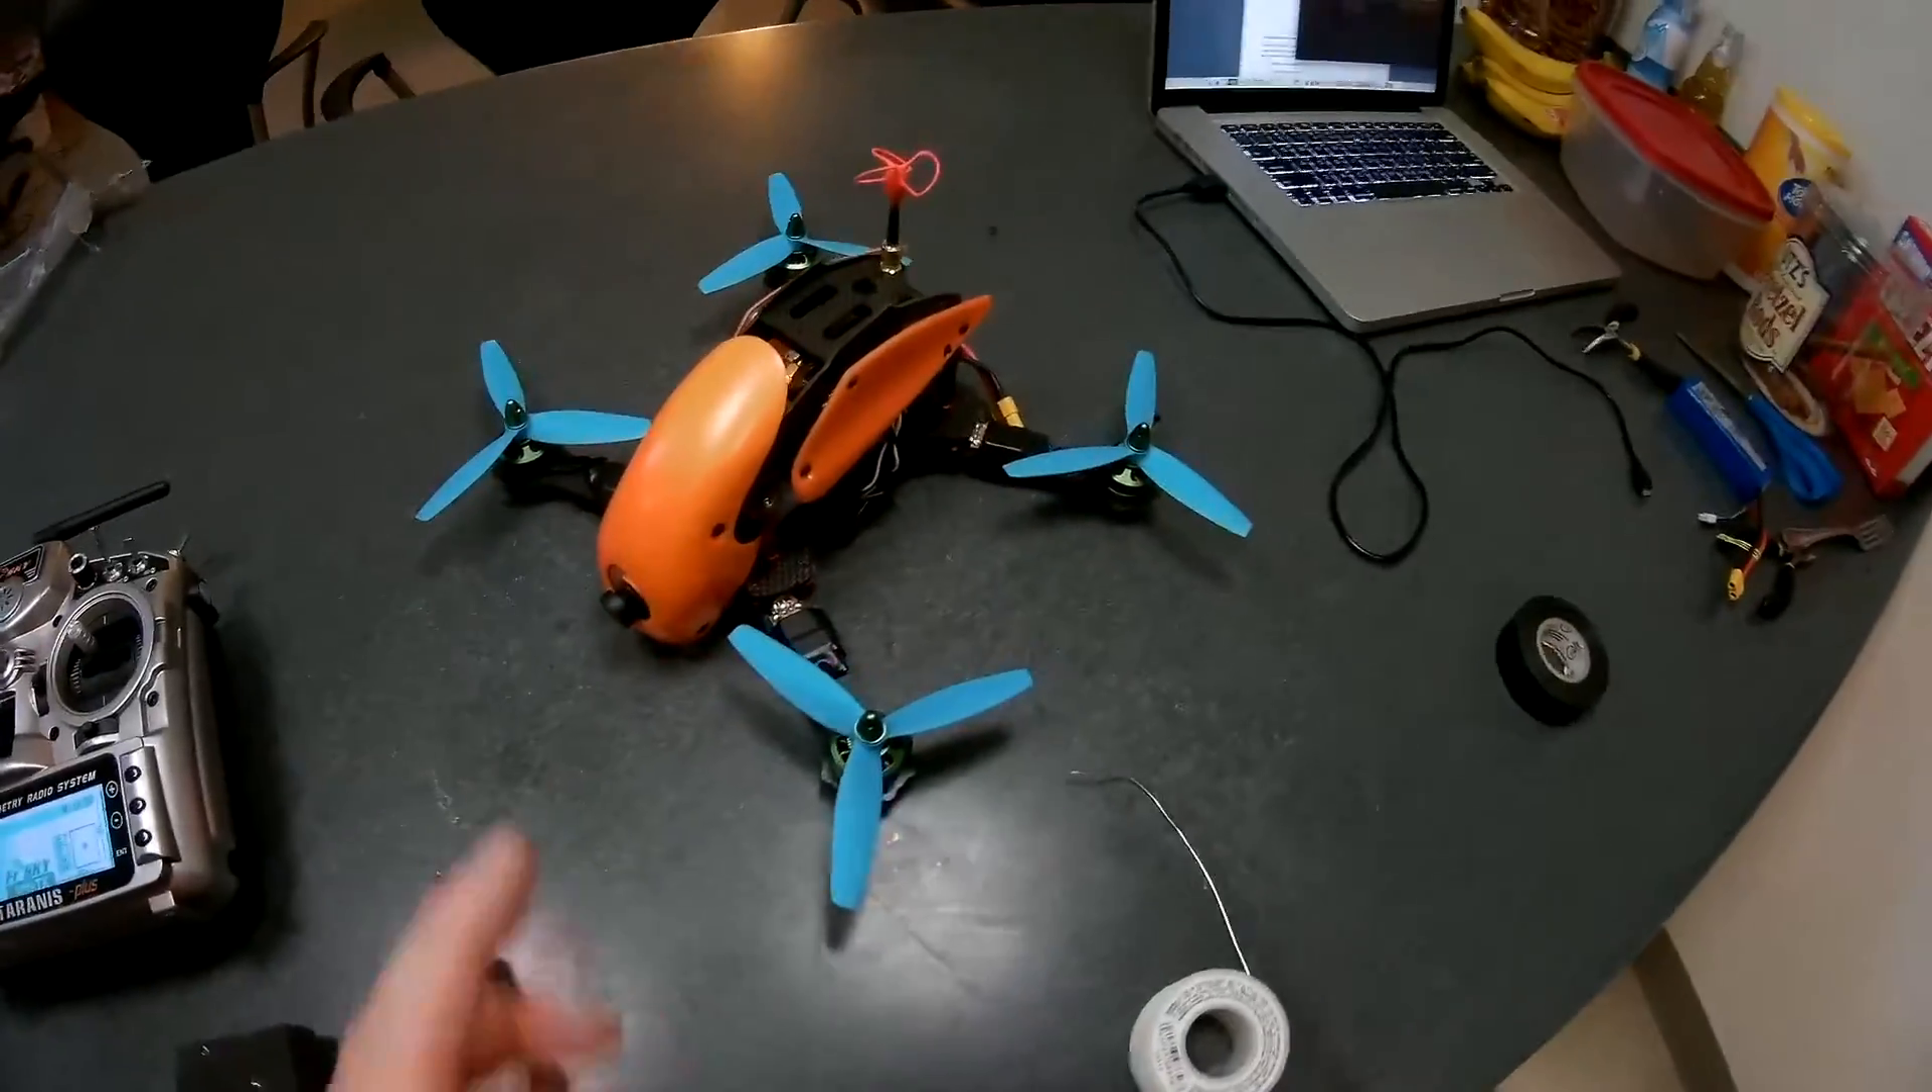Alright, so I put the prop adapters on, threw some props on here.